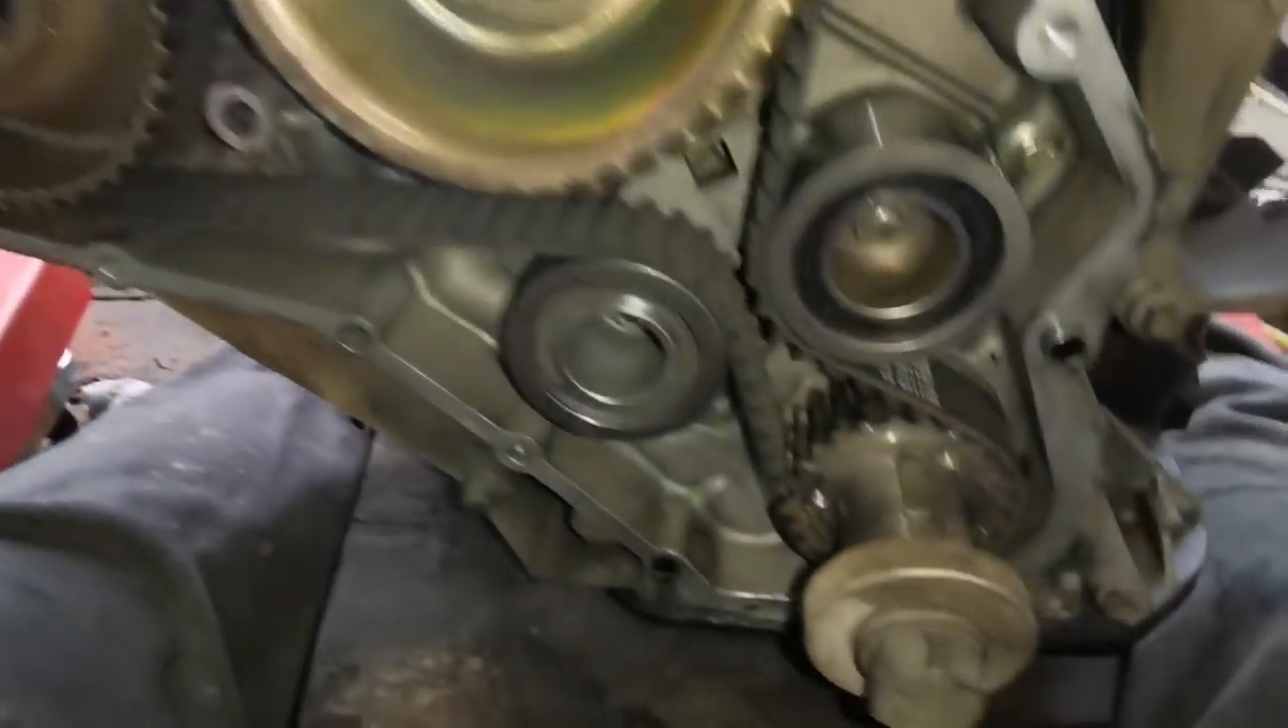So wie man sieht. Zahnriemen ist drauf.